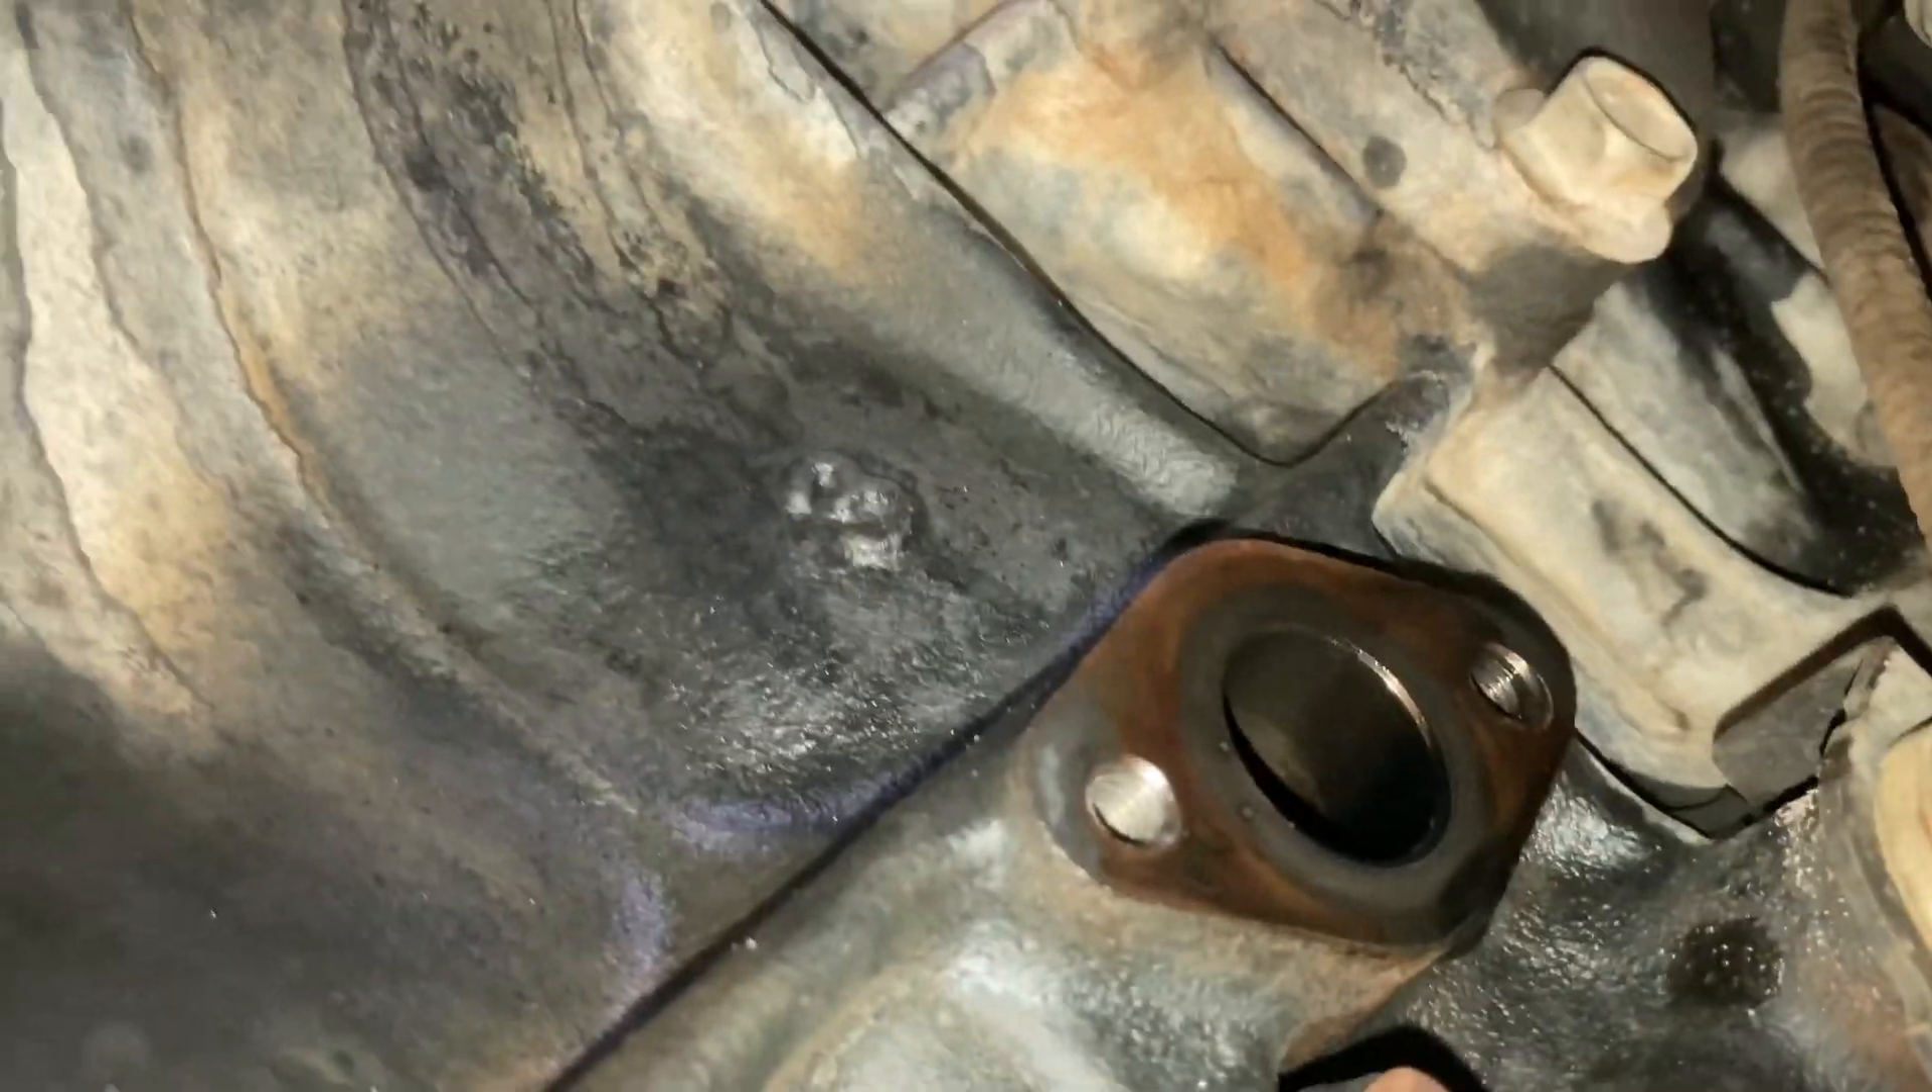Okay, so the pipe that goes from under the turbo to the block, you can see, has been removed.